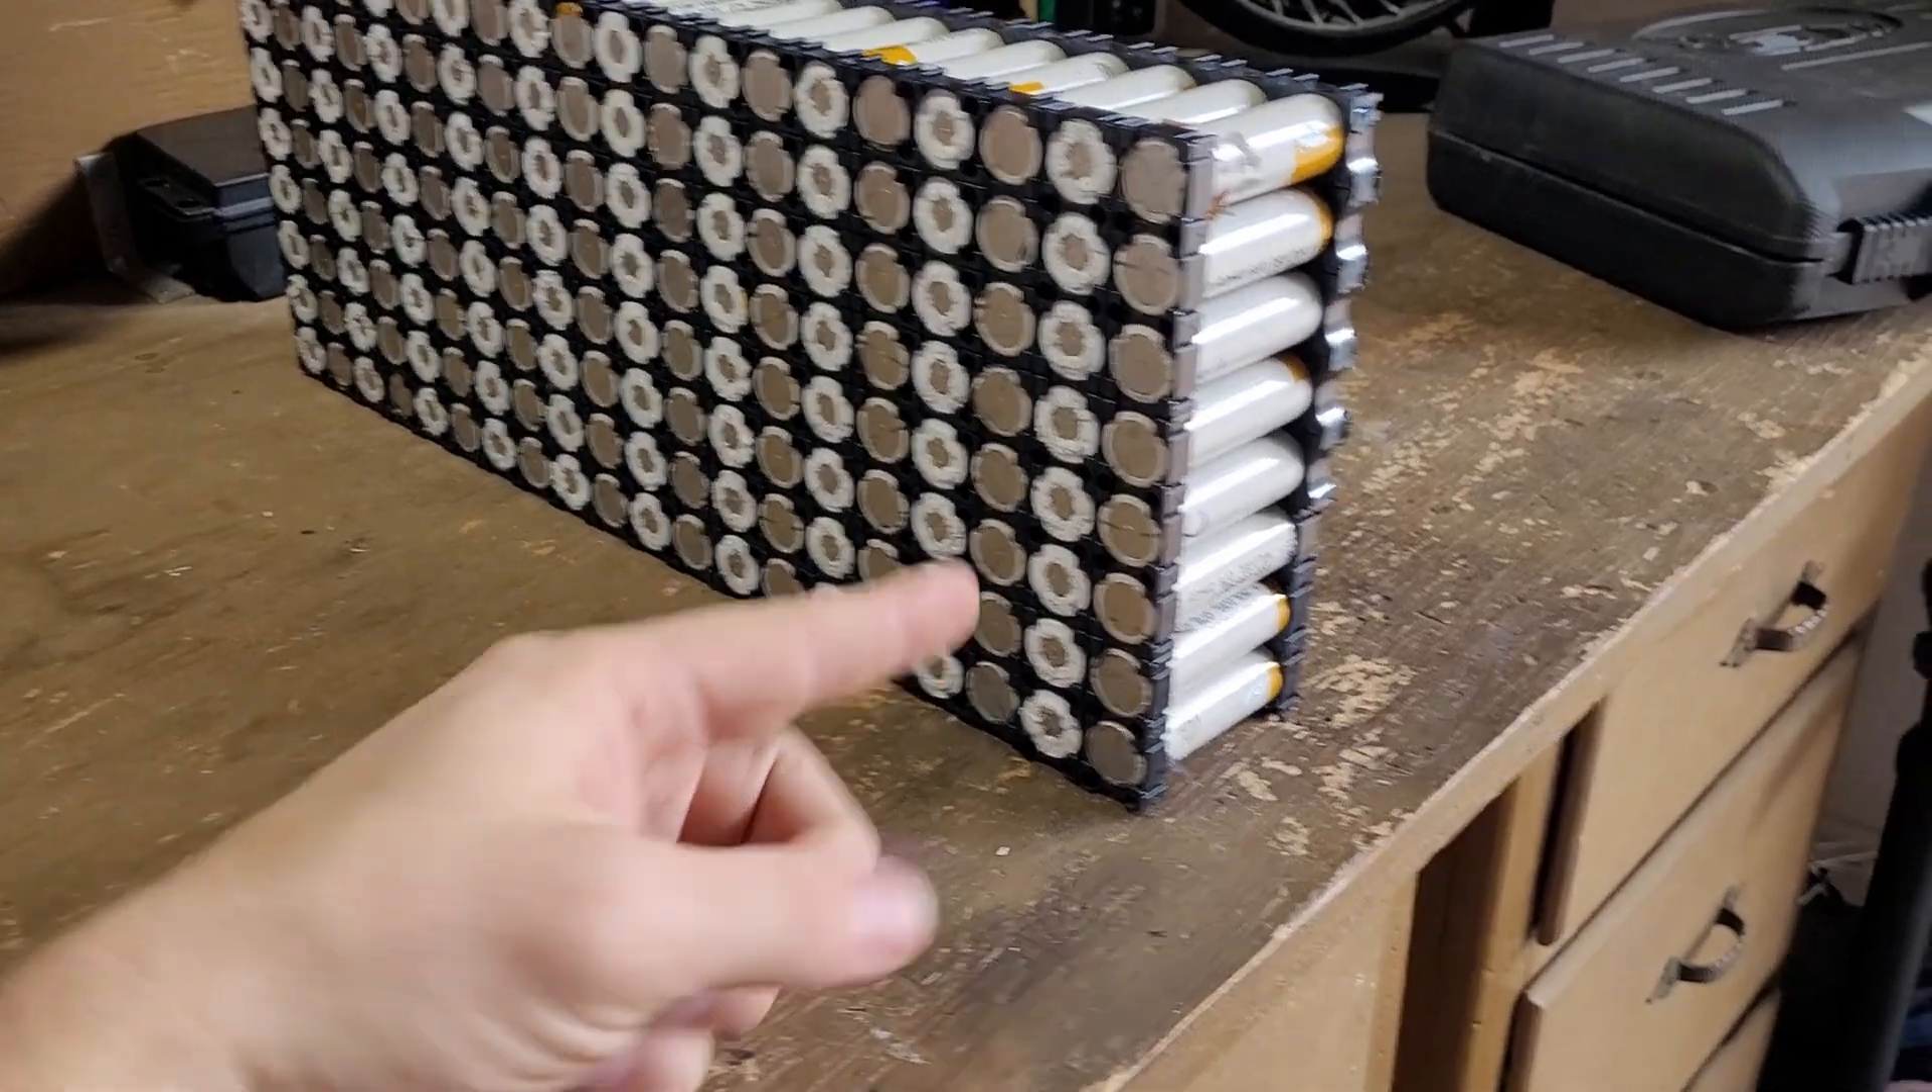We have all the batteries put together. We have 160 batteries in eight parallel.